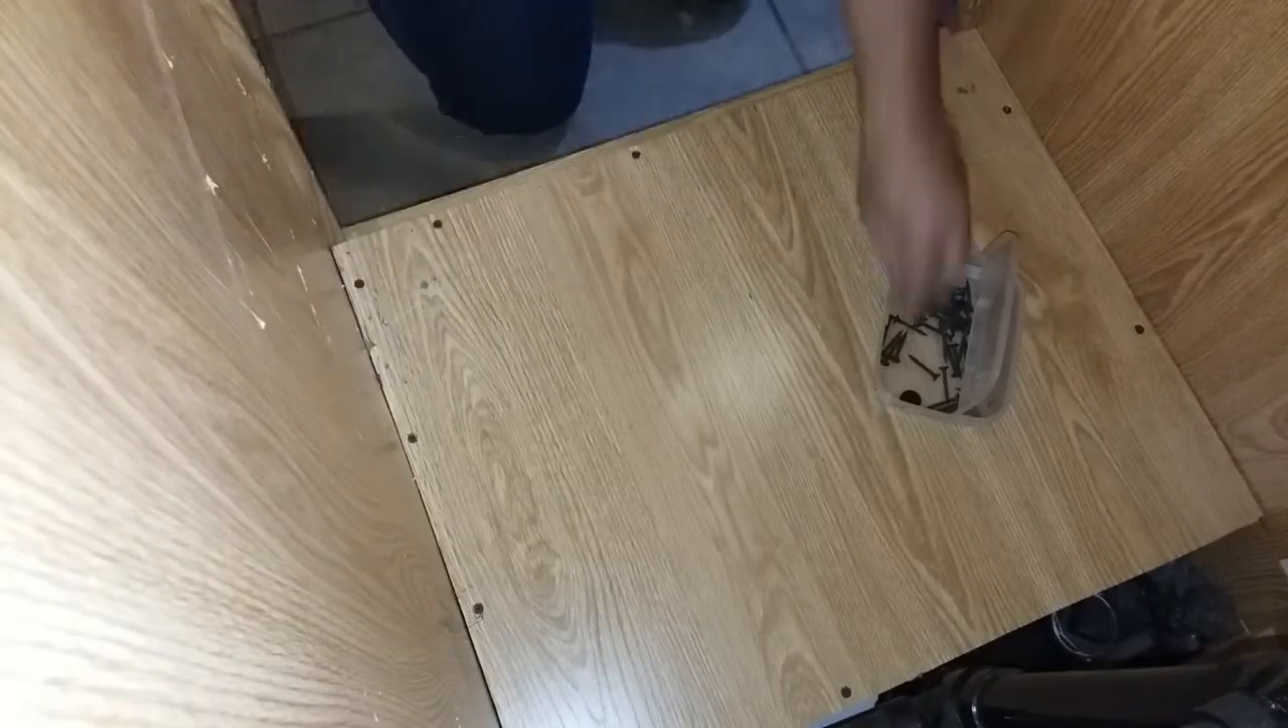The back of the wall is in place.